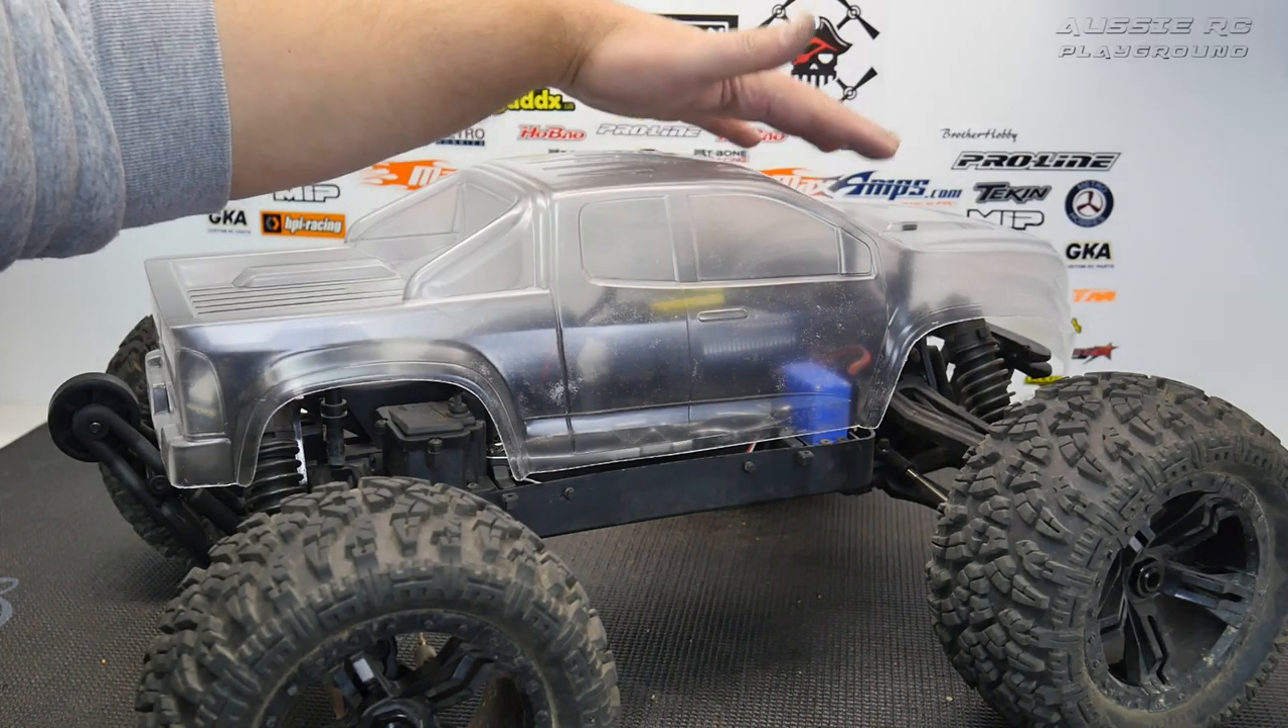So going back to the body you can see I've got it sitting up fairly level on the actual truck itself.